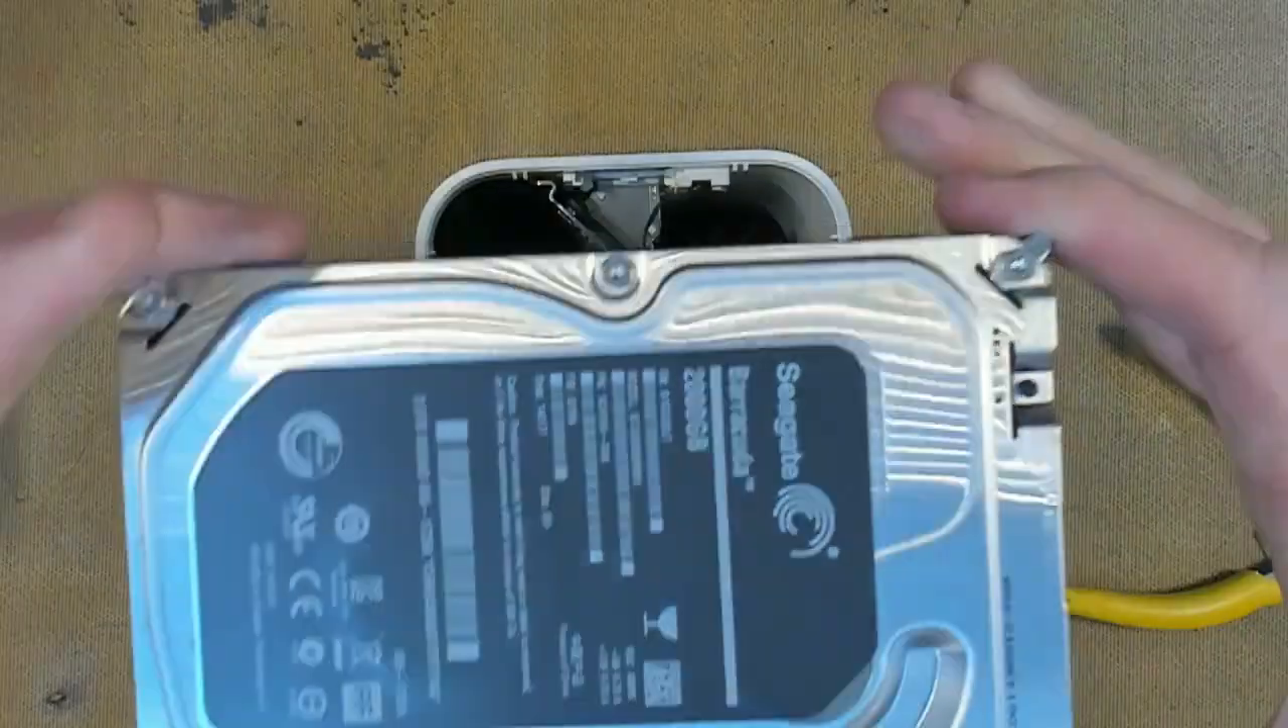And the hard drive is out.